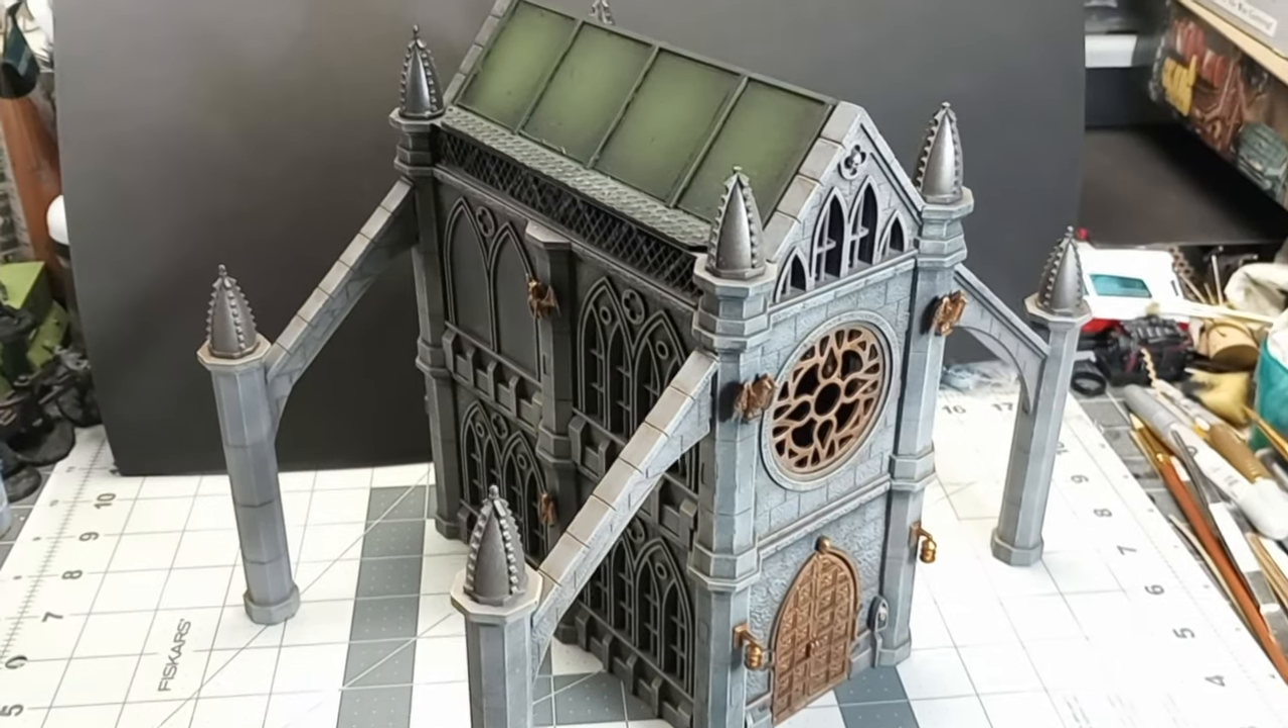And there it is, our completed church with our scratch-built roof, ready for the underhive.